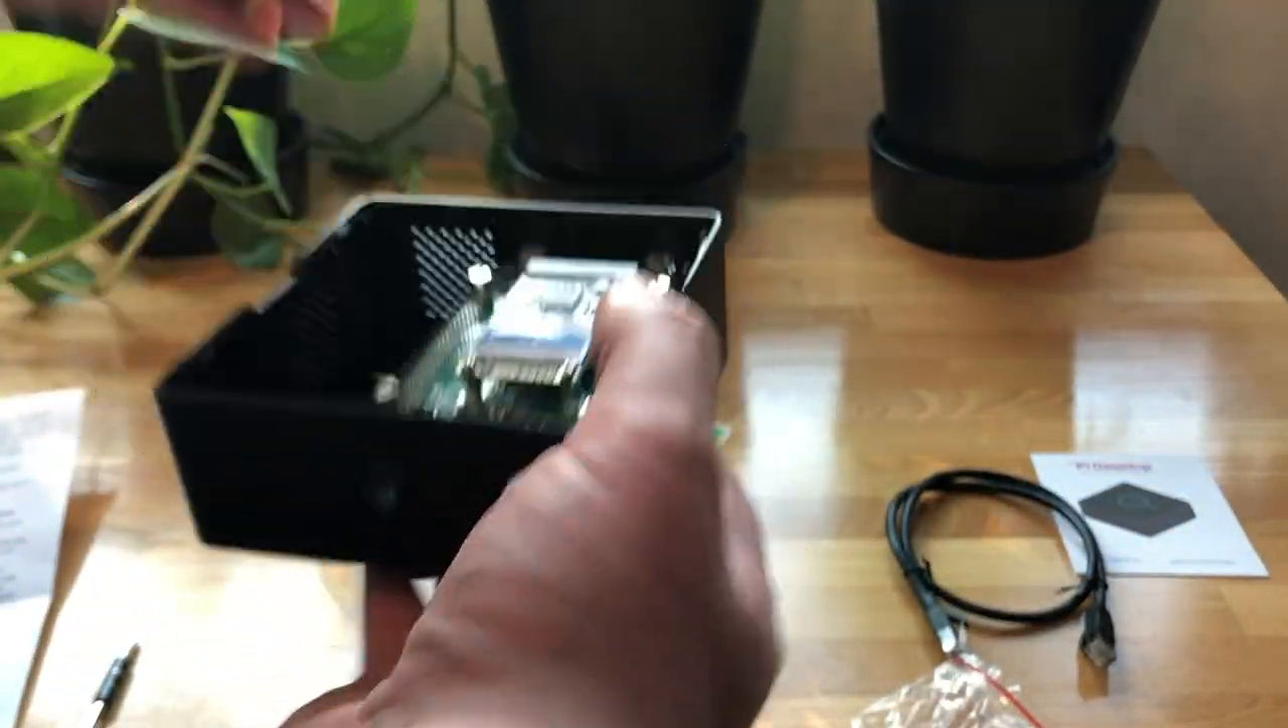Now, we are basically done with the assembly. The only thing that is left to do is to put the lid on.